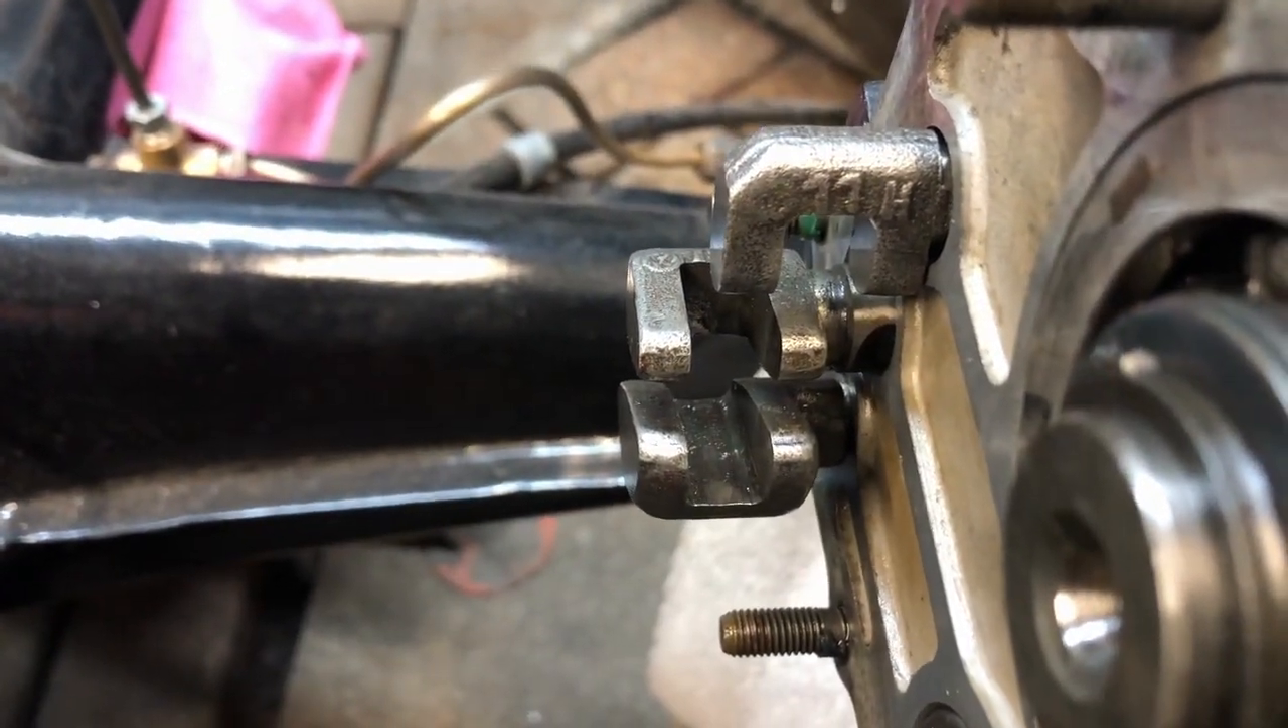As you can see, there's the fingers, there's the slot, there's the slot, there's the slot and they're not all lined up, so I've just got to find out where neutral is, line them up and throw the end cap back on again.